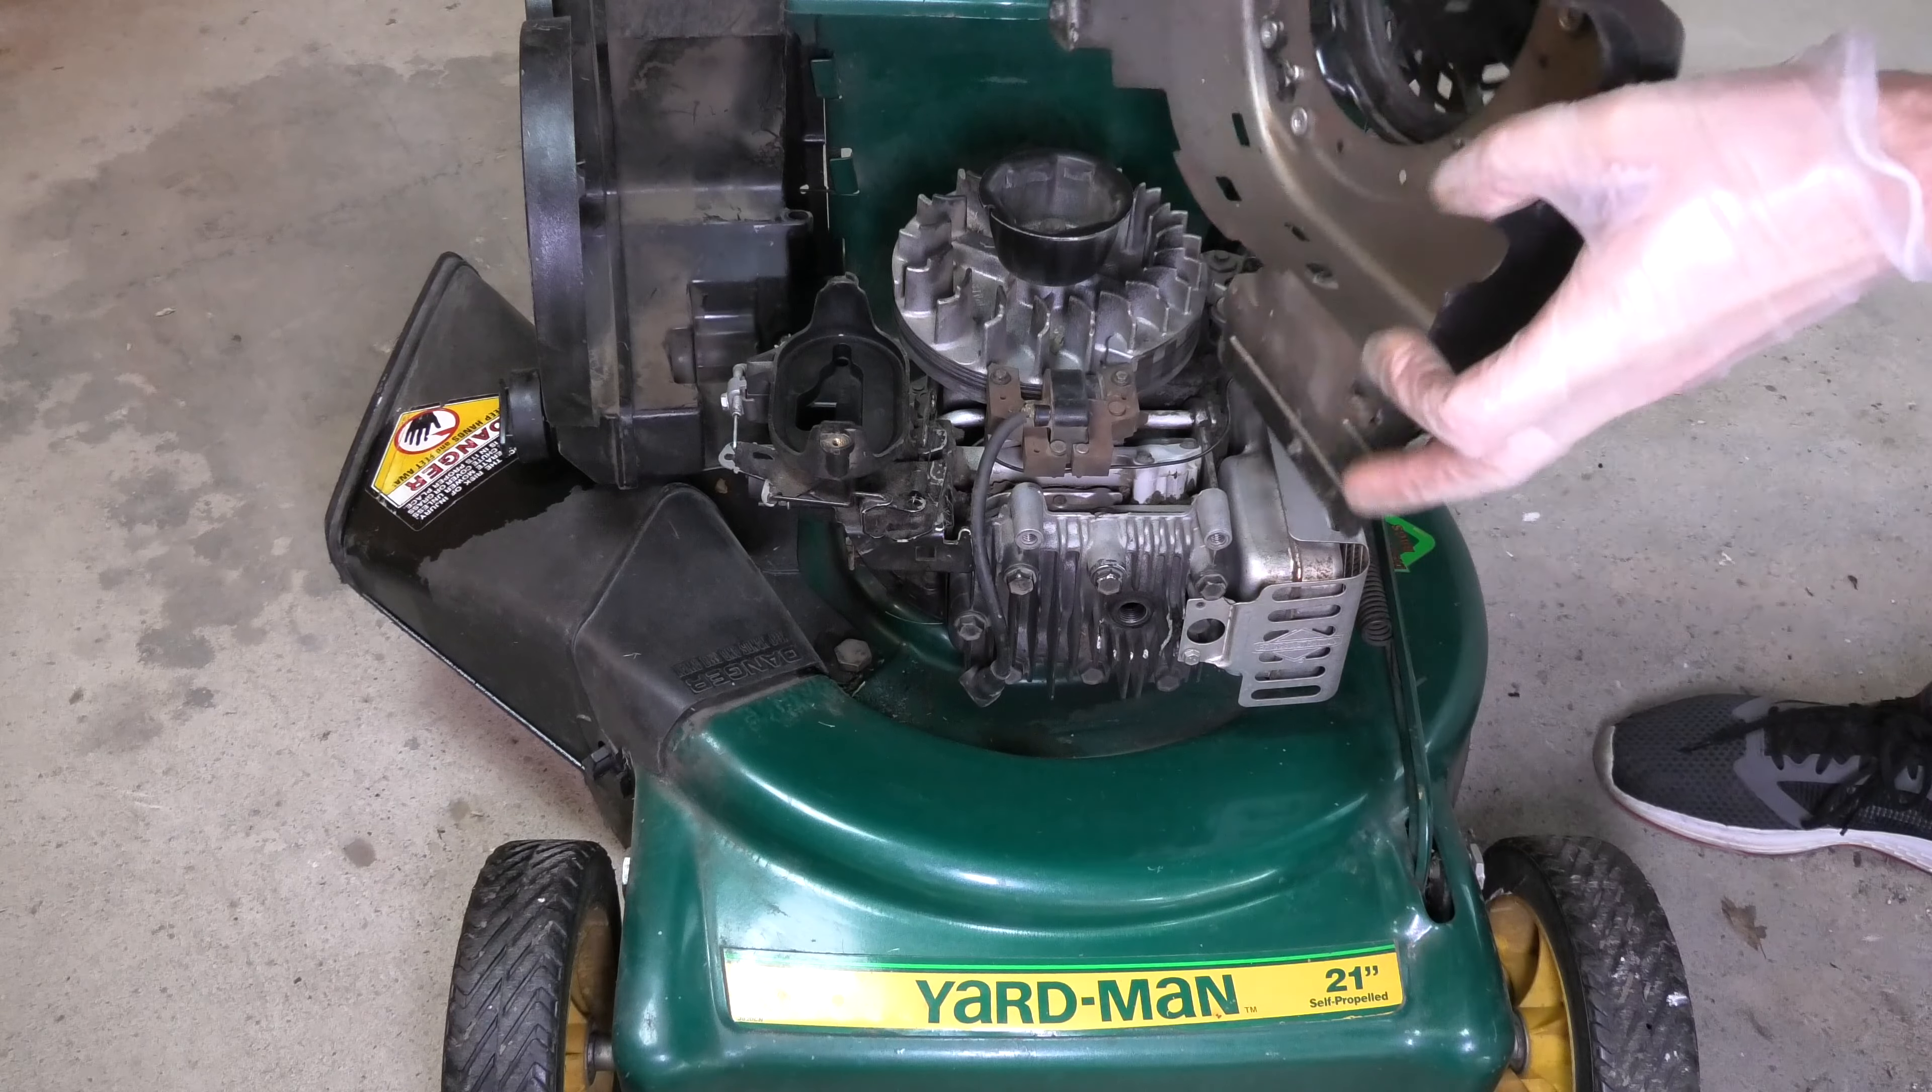So every lawnmower works a little bit different but in general you just remove all the parts until you reach the flywheel and the ignition coil. And this is already done here now.